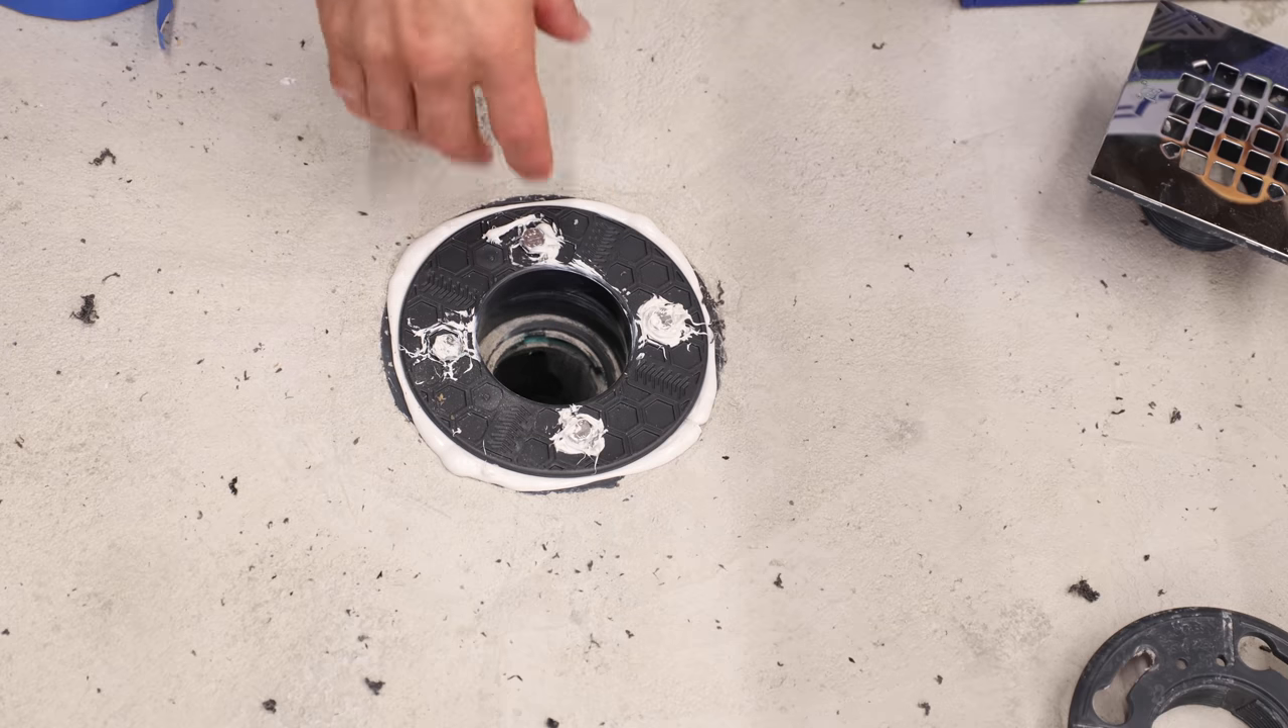Okay, so now that I got the adapter ring screwed down, you can see I have a really good bead of sealant there, now it's time to go ahead and put the bonding flange in.